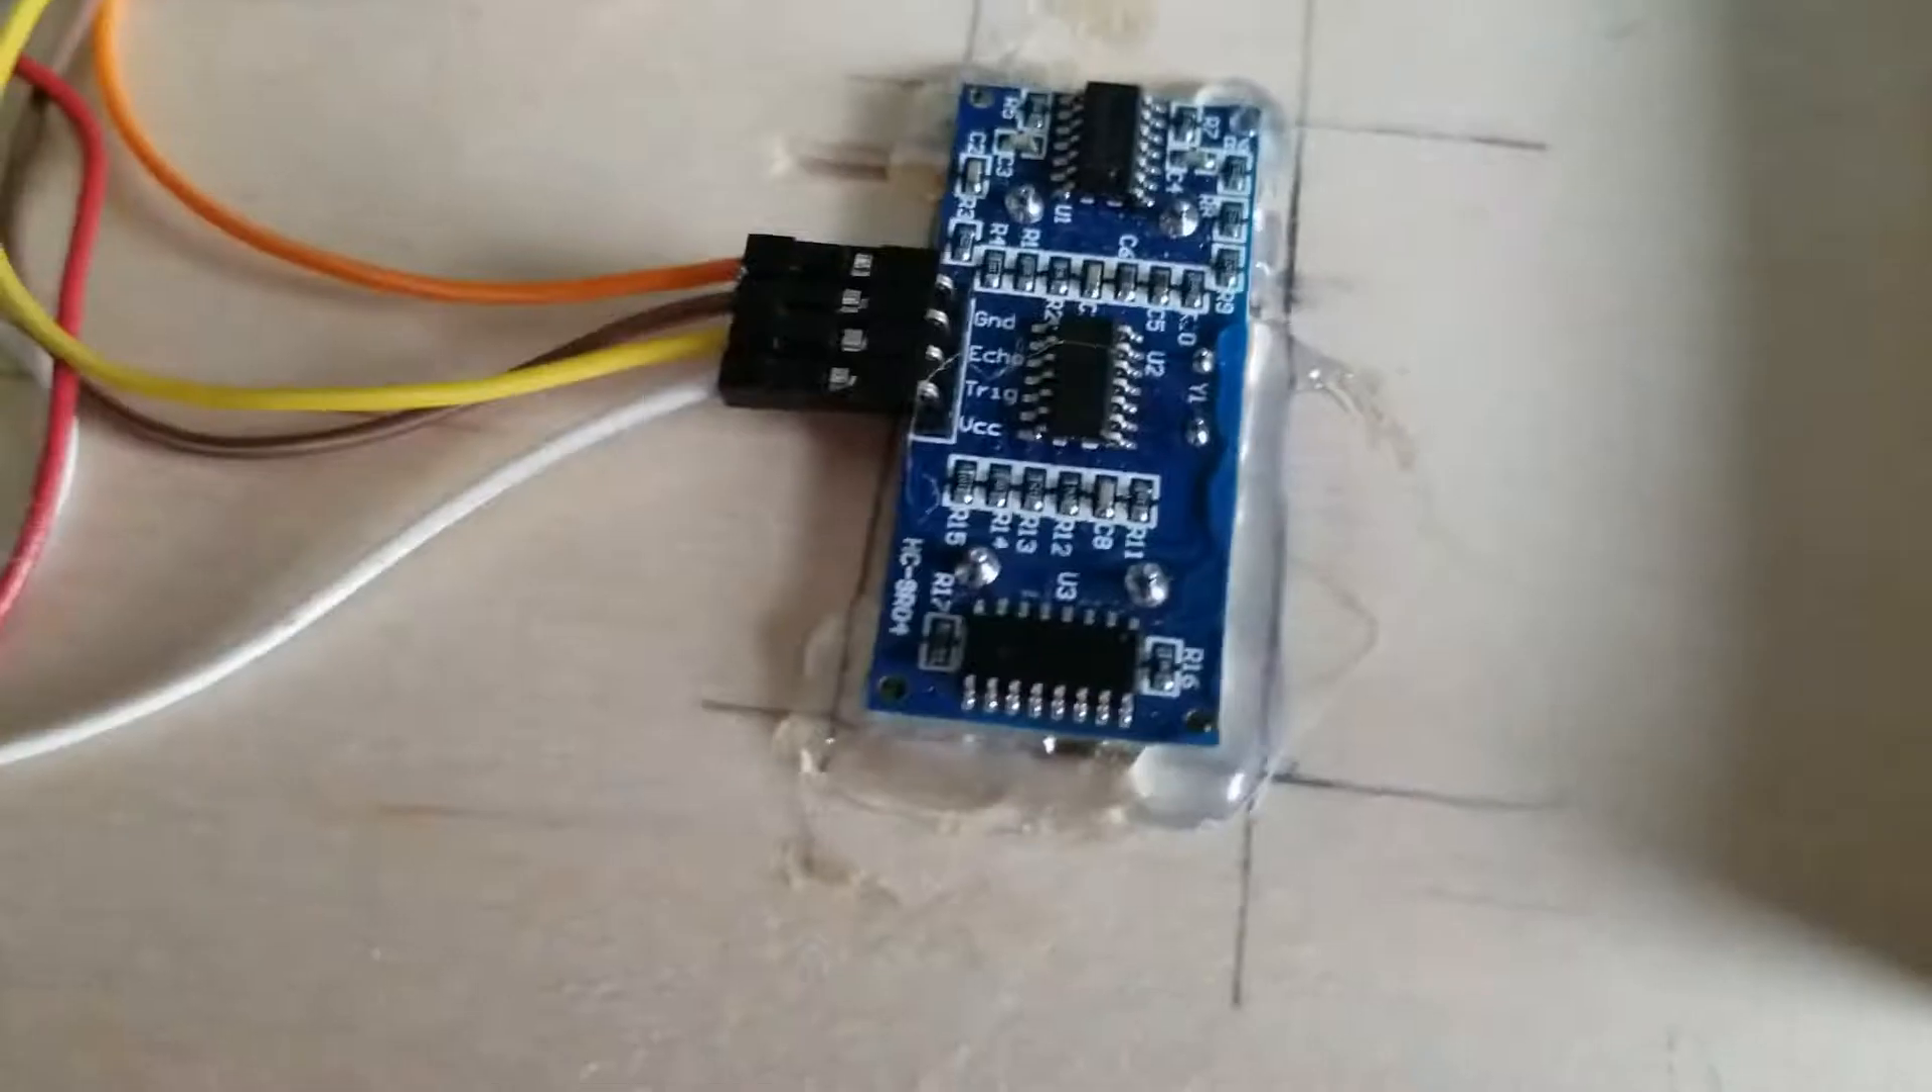Here's a look at the sensor after it's been glued in place here.